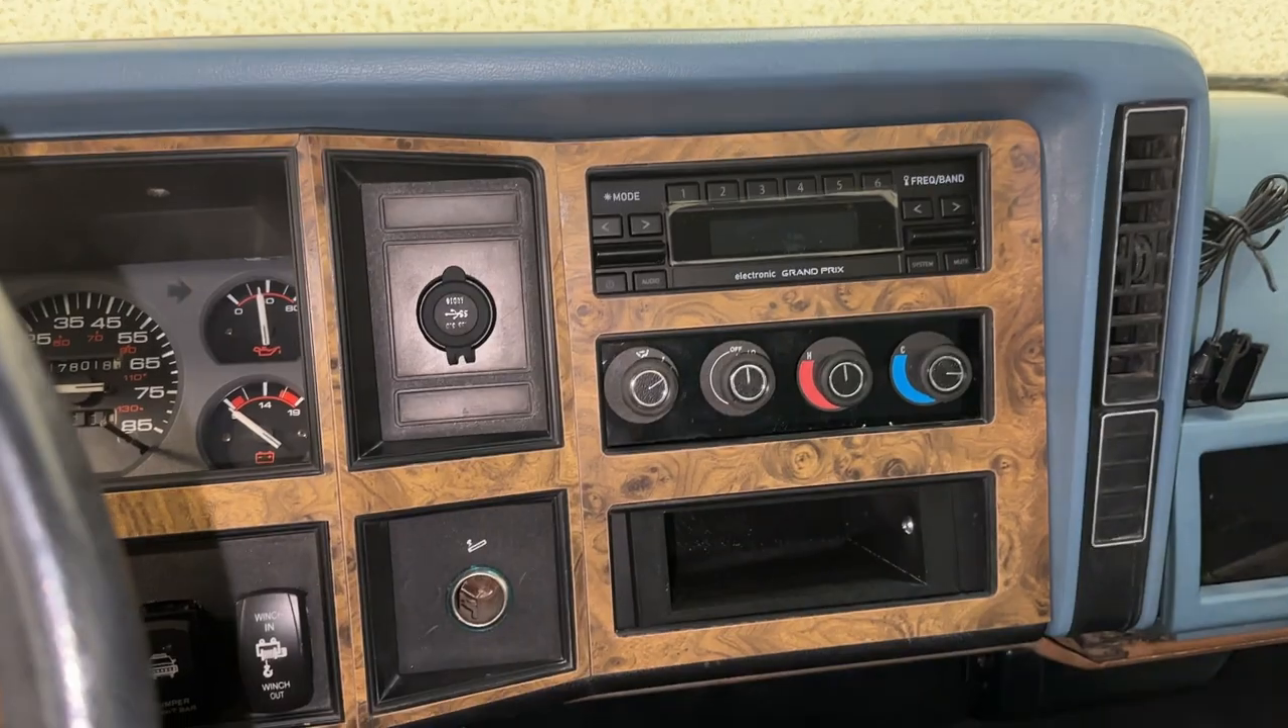She needs a little push, but AC controls fit.